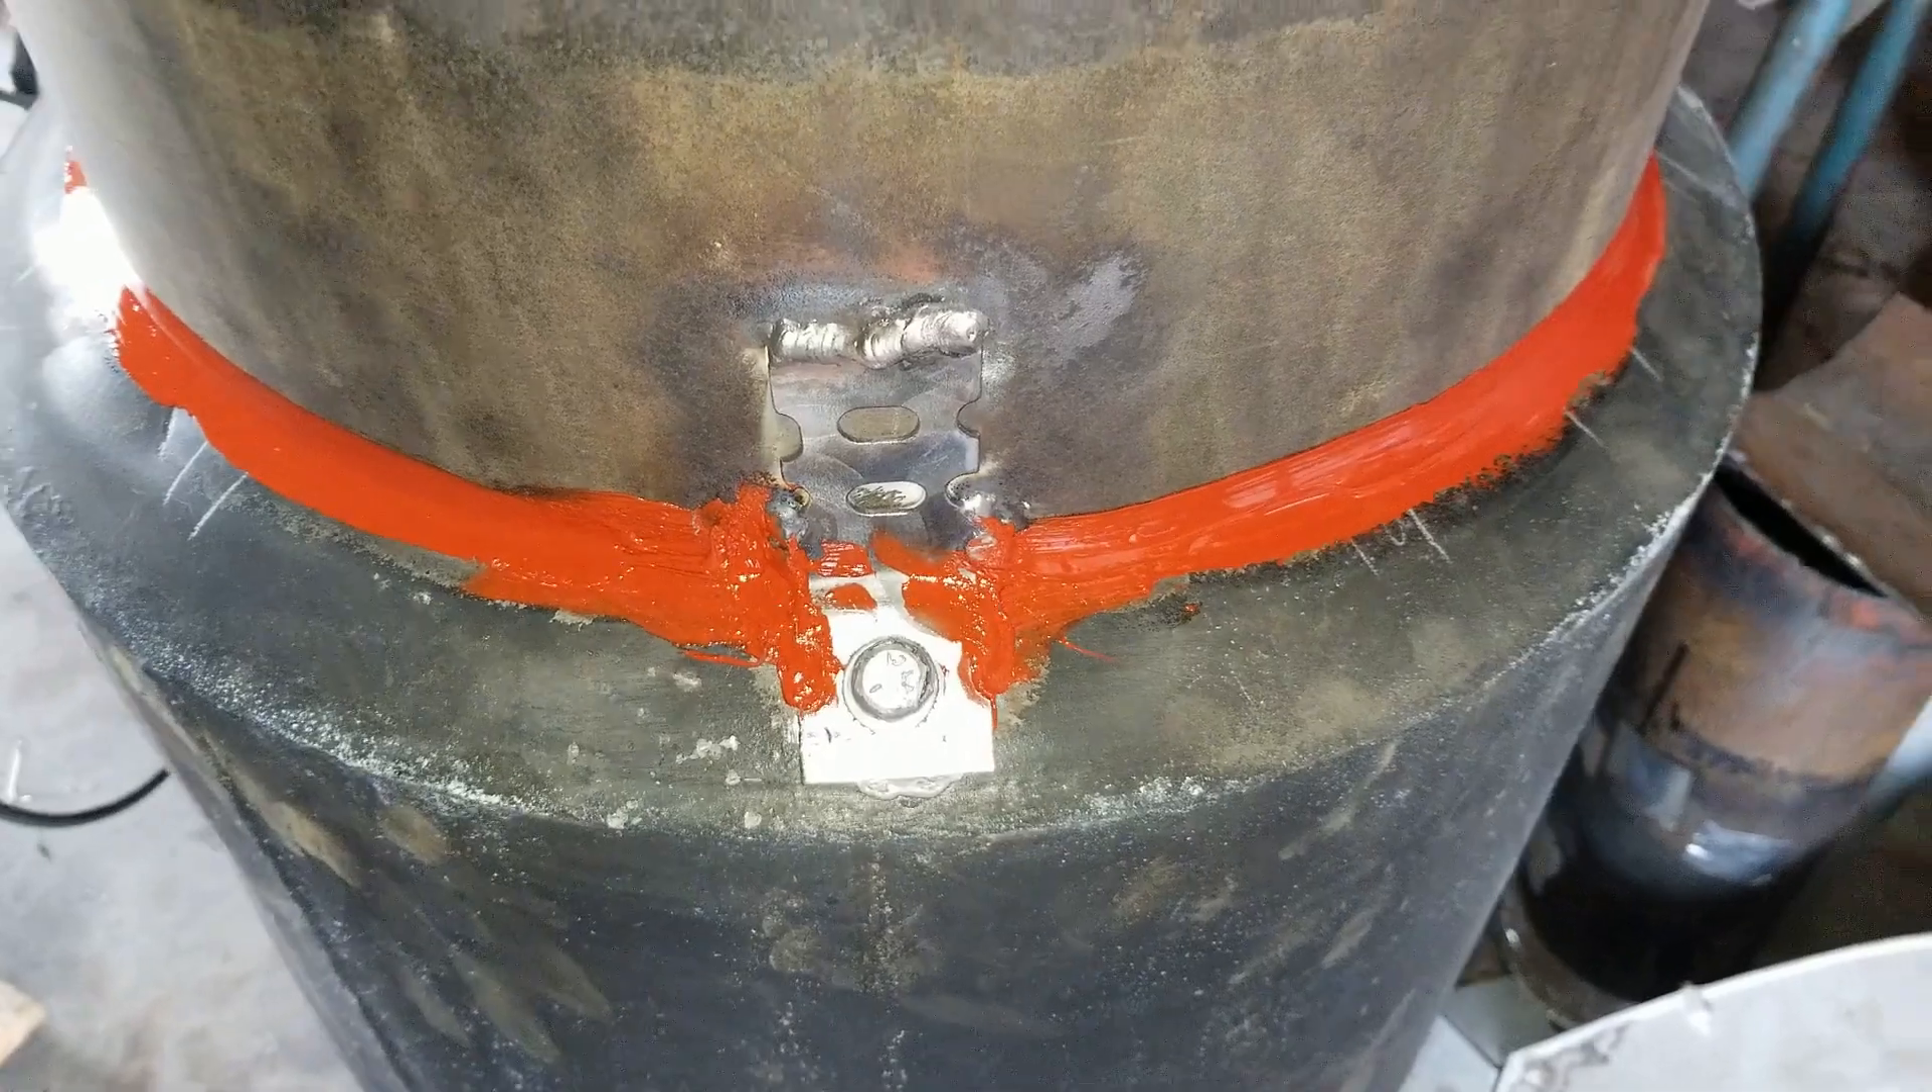All right, so we made a little progress here with the brackets welded on, and got the whole thing assembled.